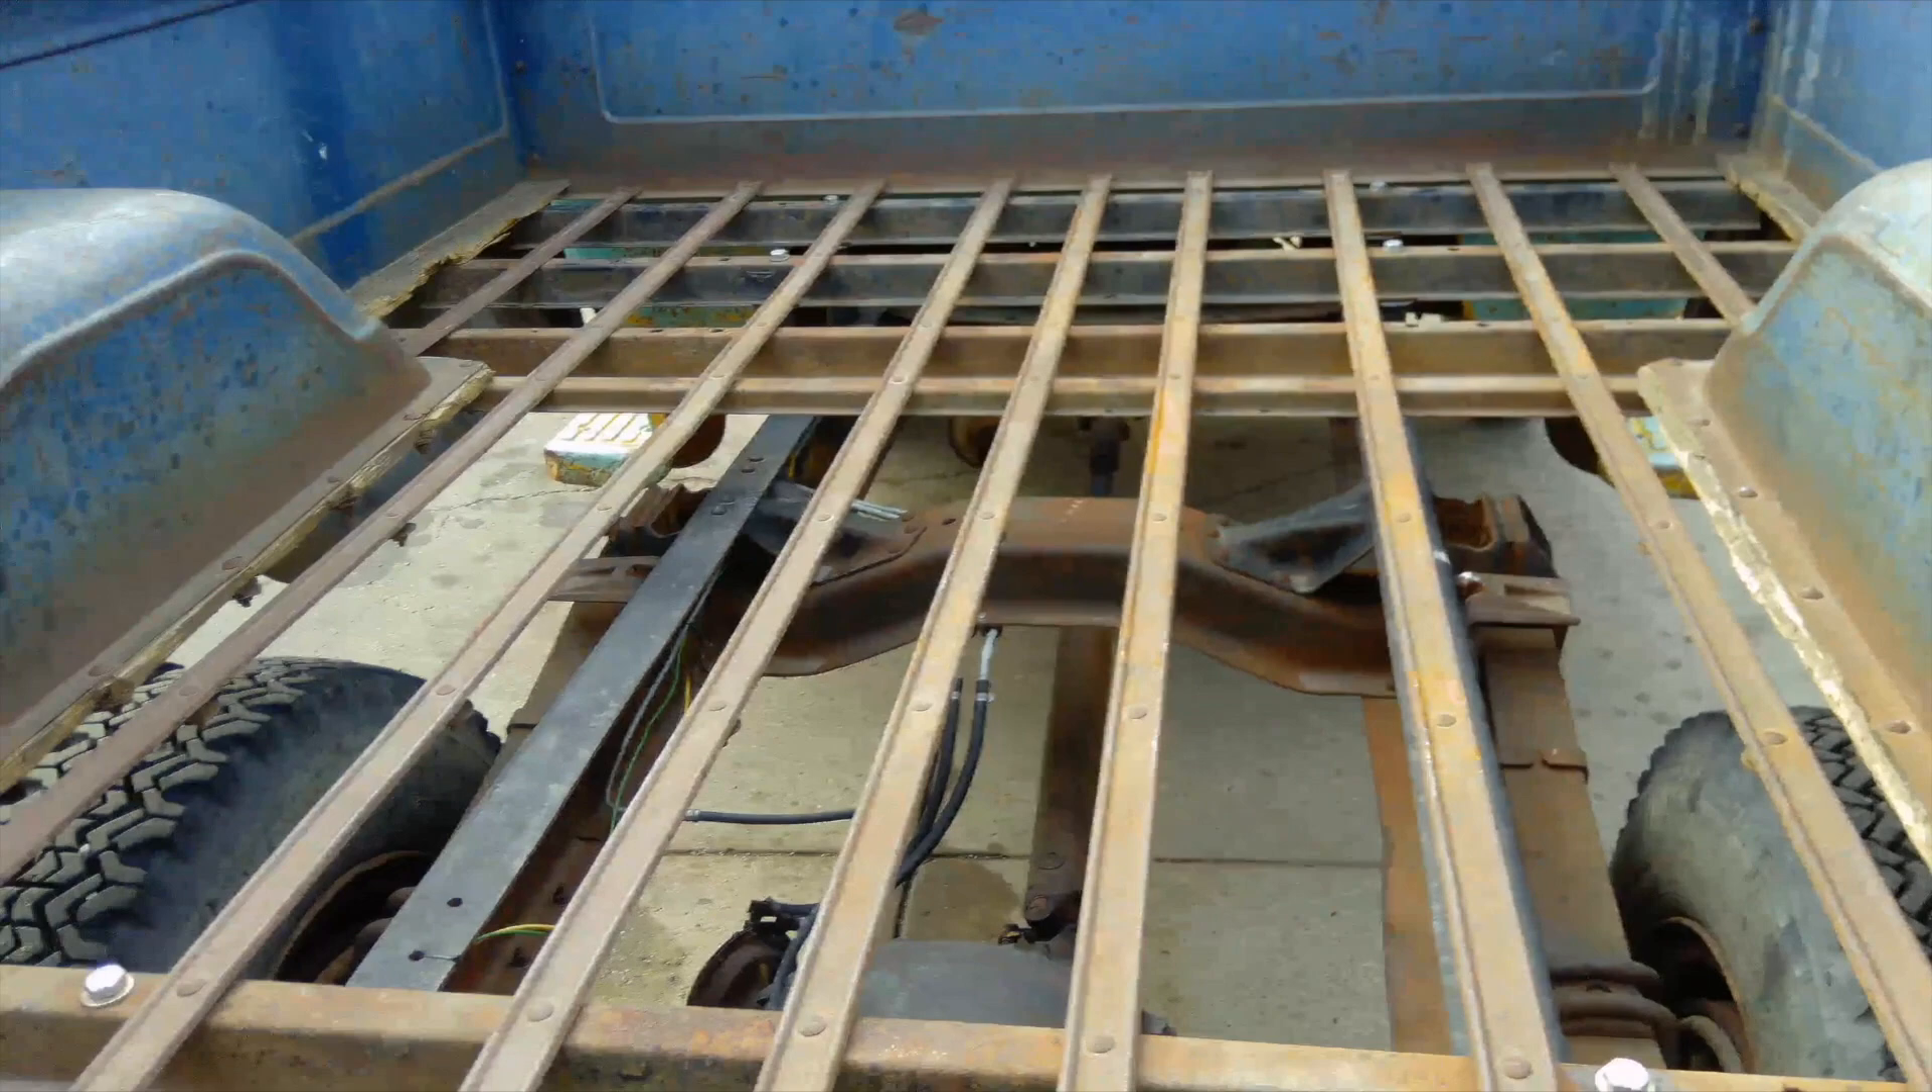I don't have a floor in this box yet.